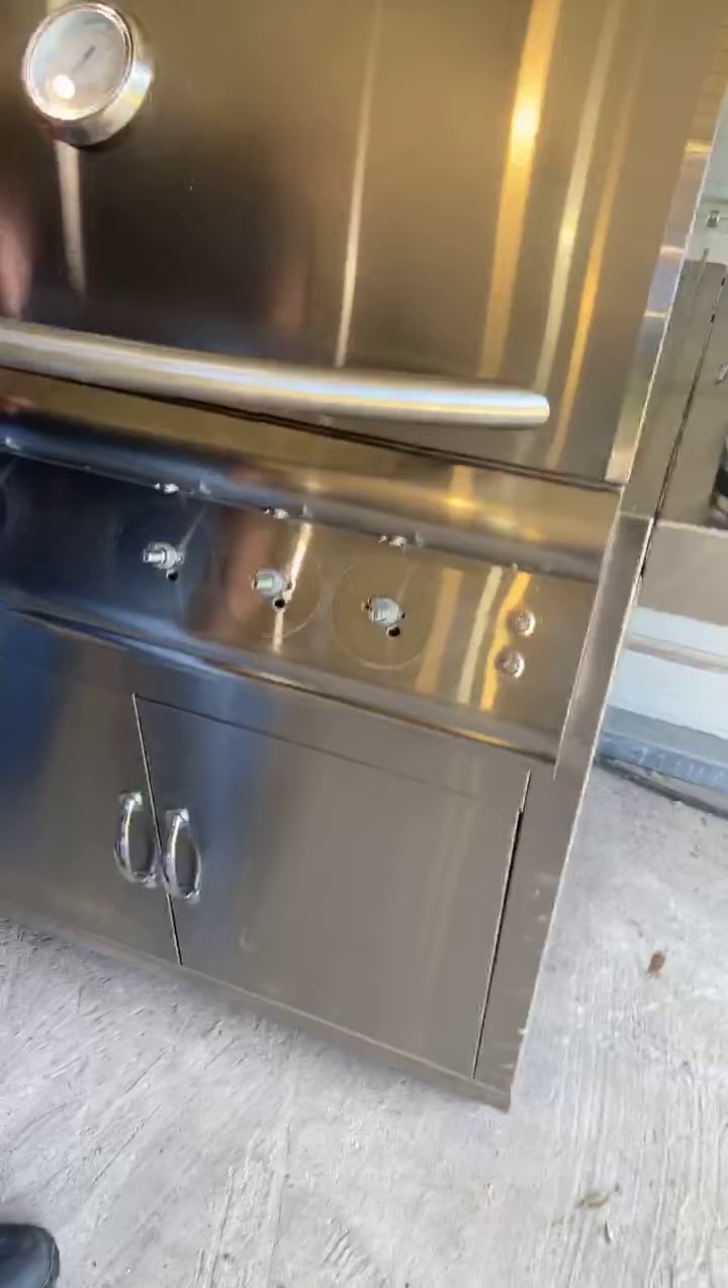We've got all the bezels removed from the face plate.